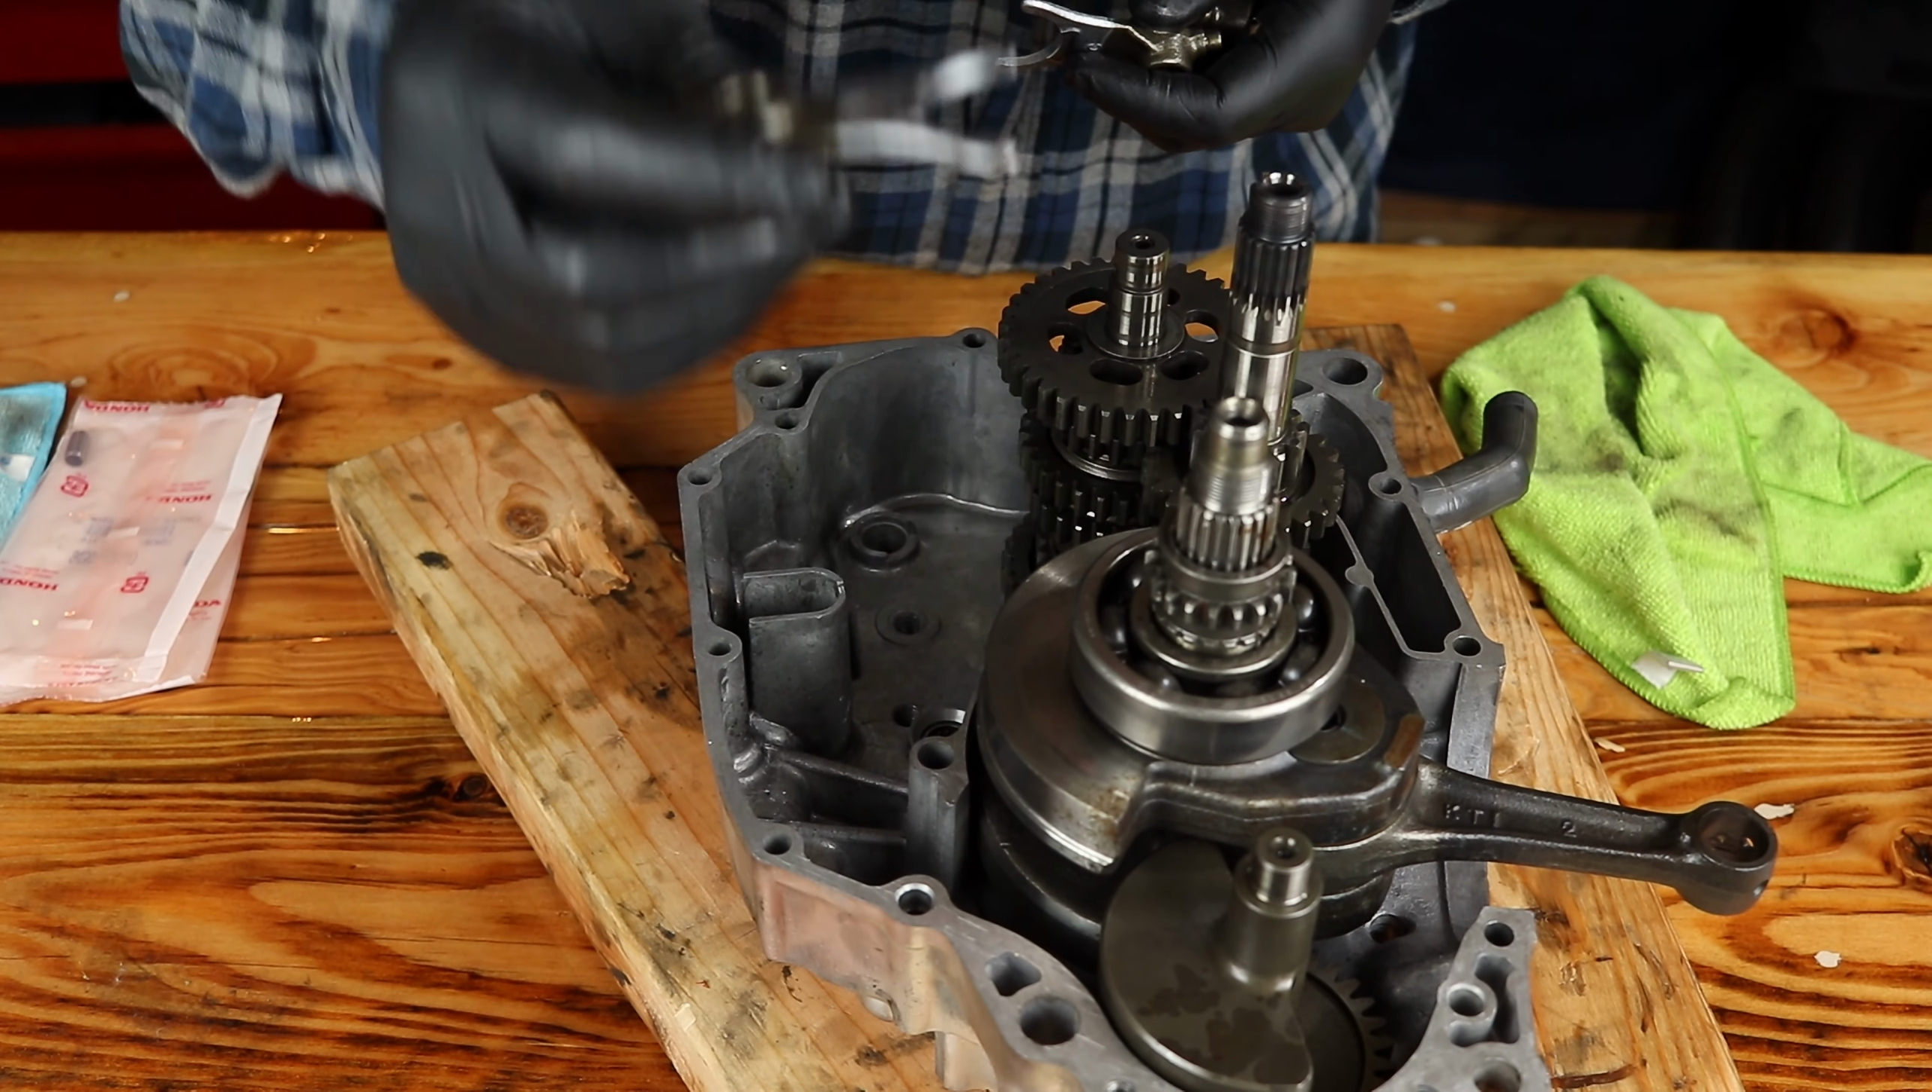All right we have our transmission in now.